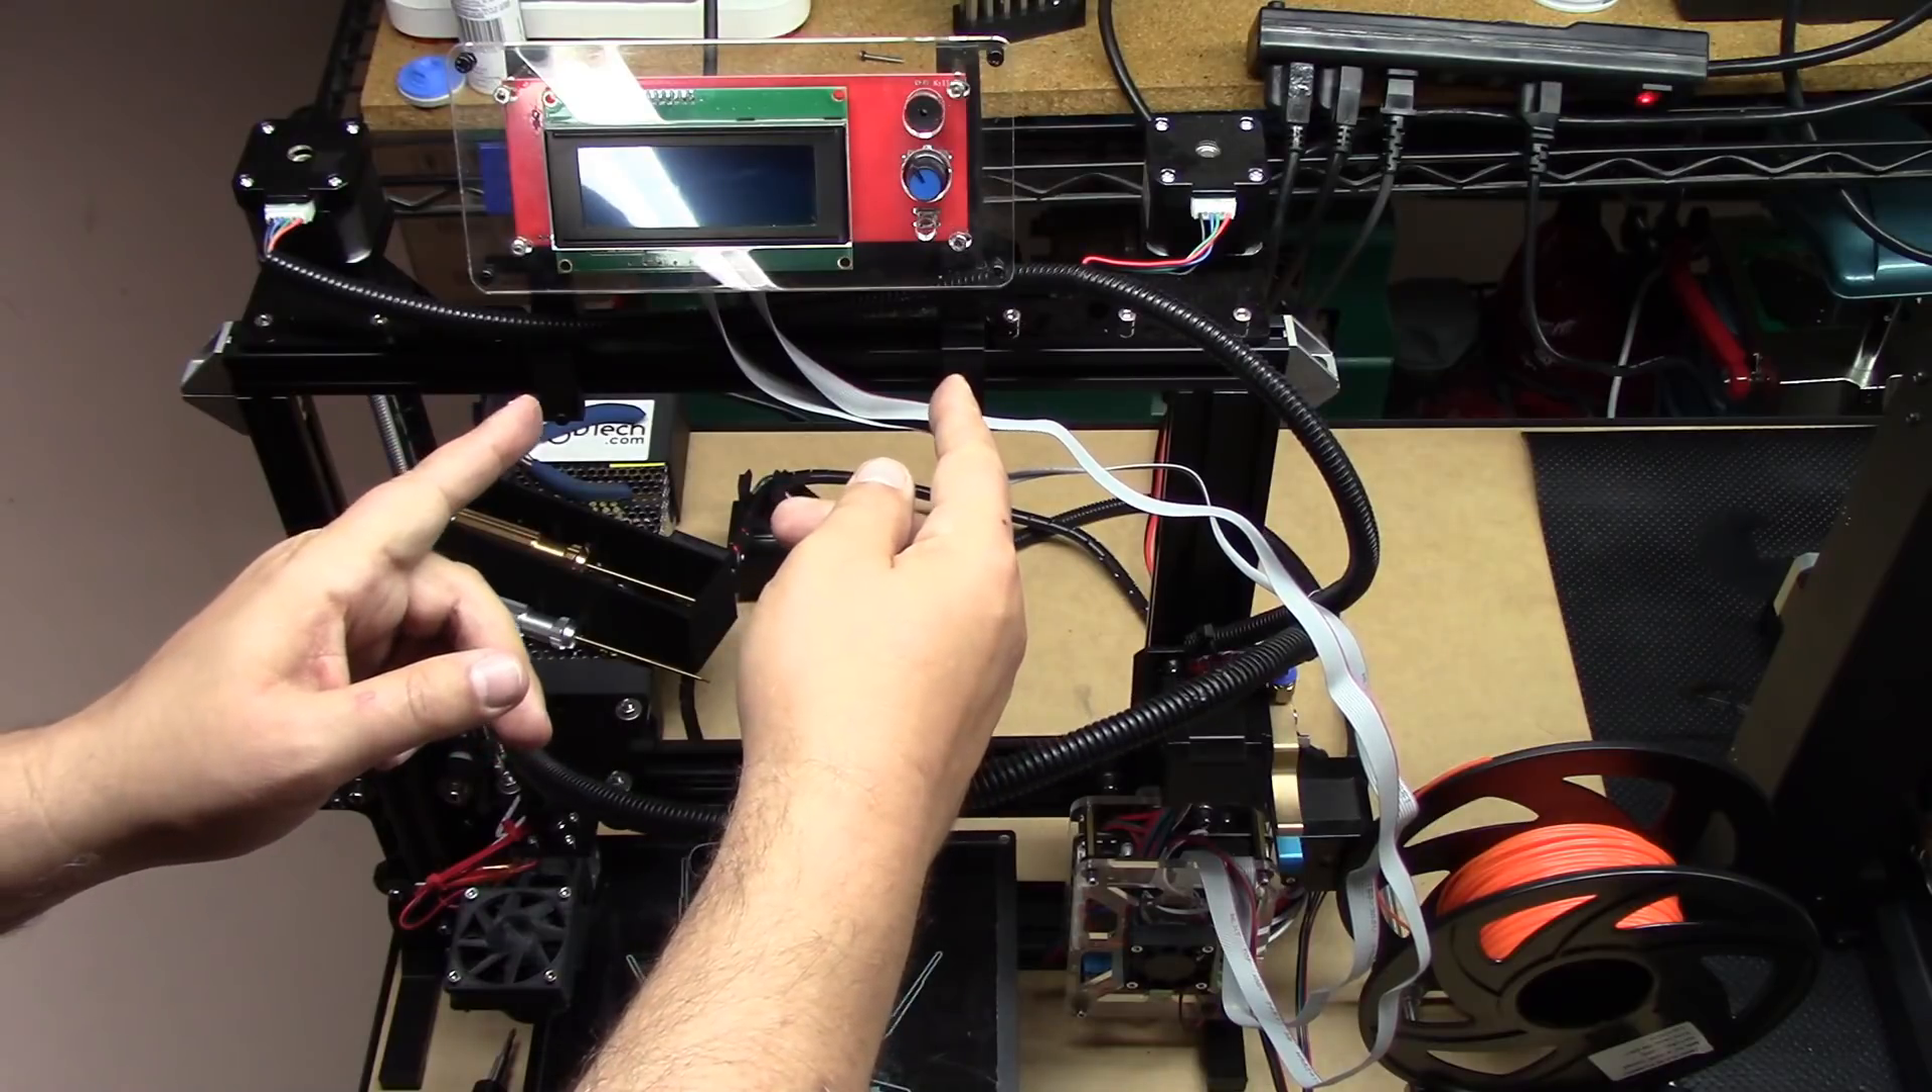Okay, so we've installed the control module up here at the top.